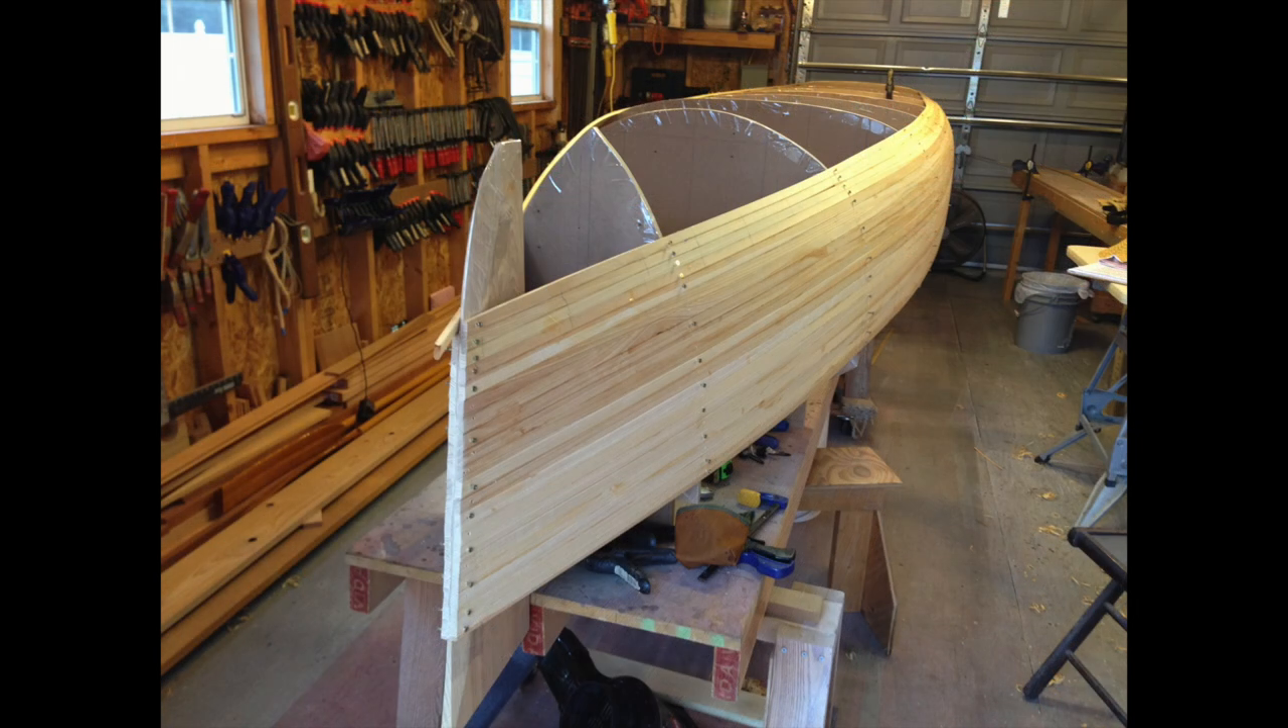And slowly here, plank by plank, it's starting to take shape as we work our way towards the center of the bottom.